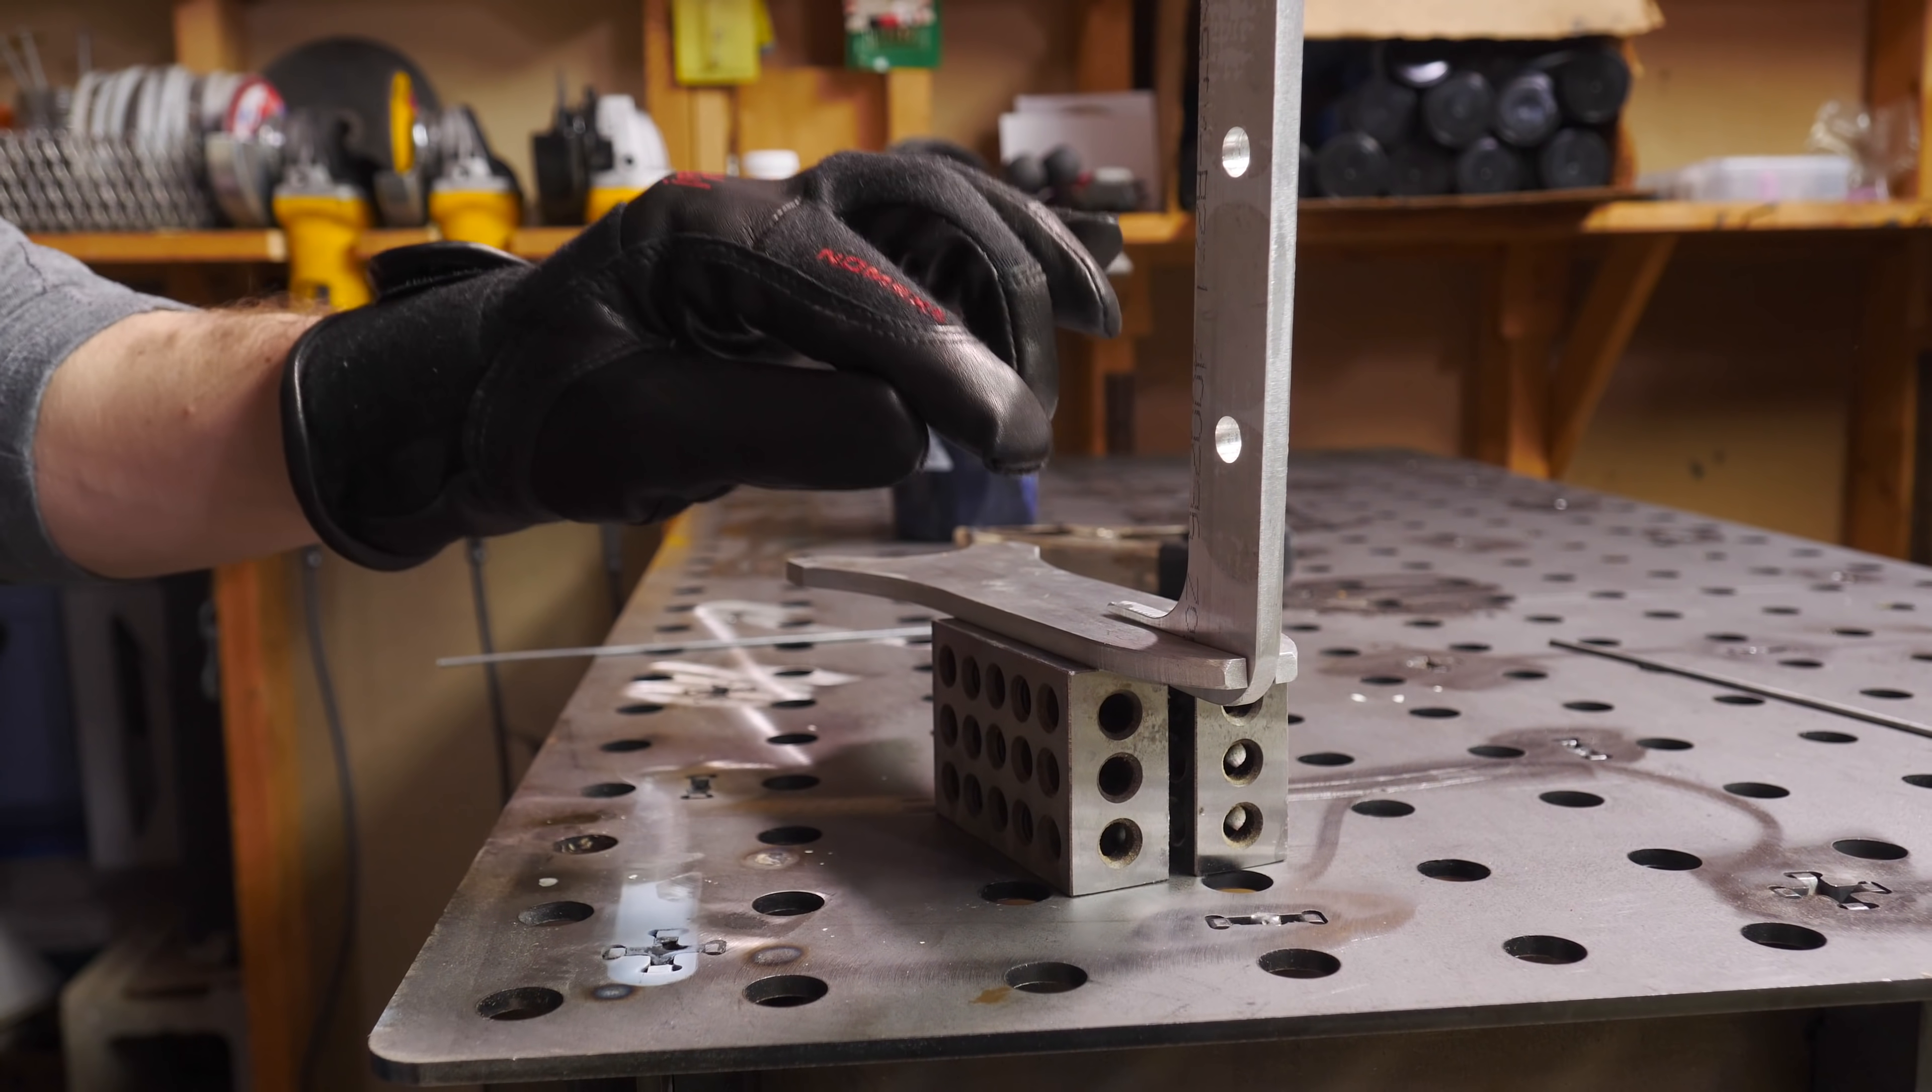I've got the two pieces set up on these 1 -2 -3 blocks to make sure that they are perpendicular to each other and they're held in place, squeezed between these two blocks.